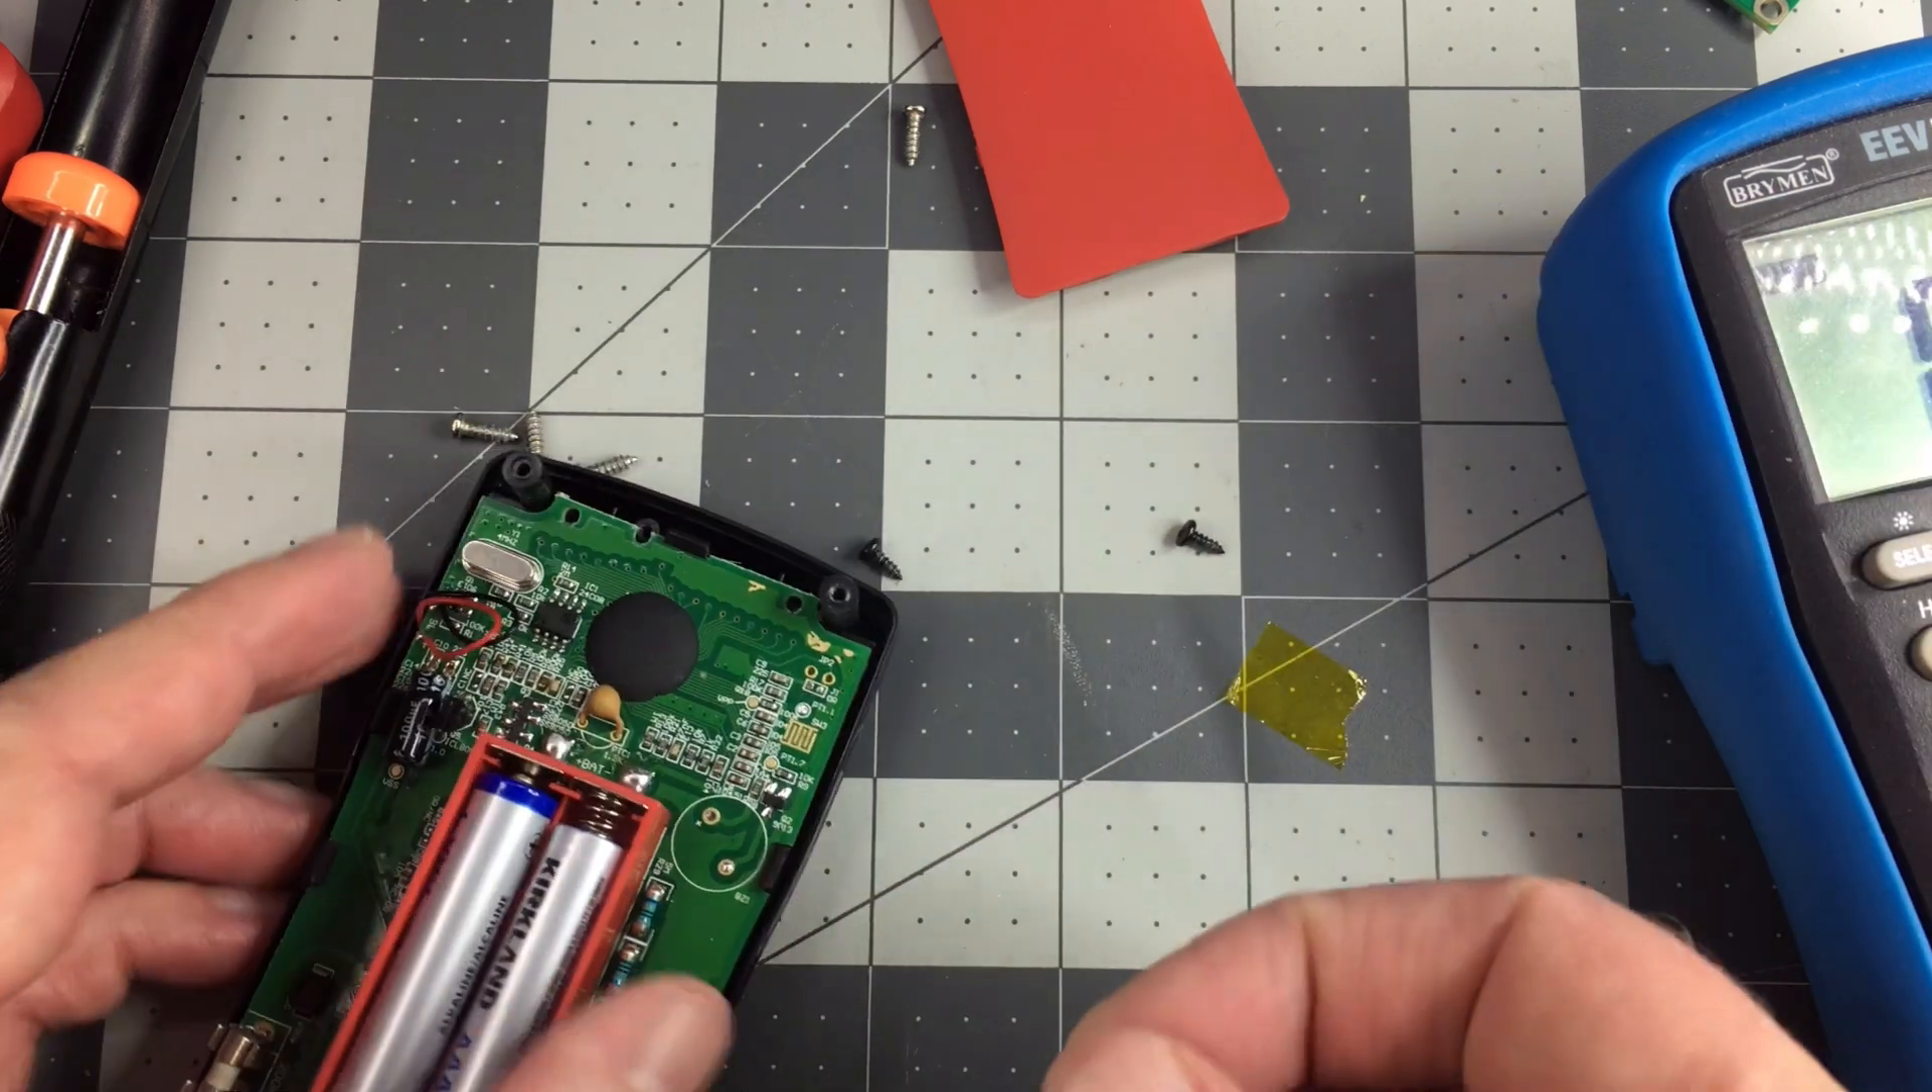Okay, so what I need to do now is put all these little screws back in.